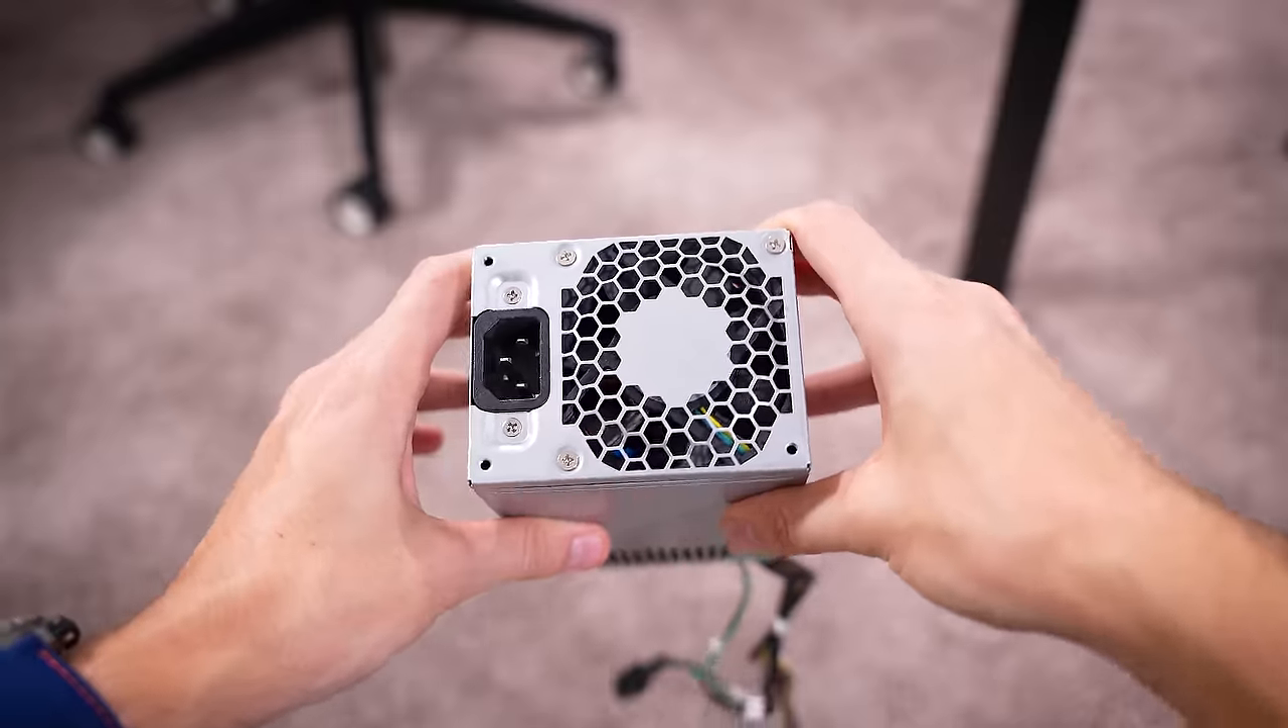So now we've taken out the power supply.